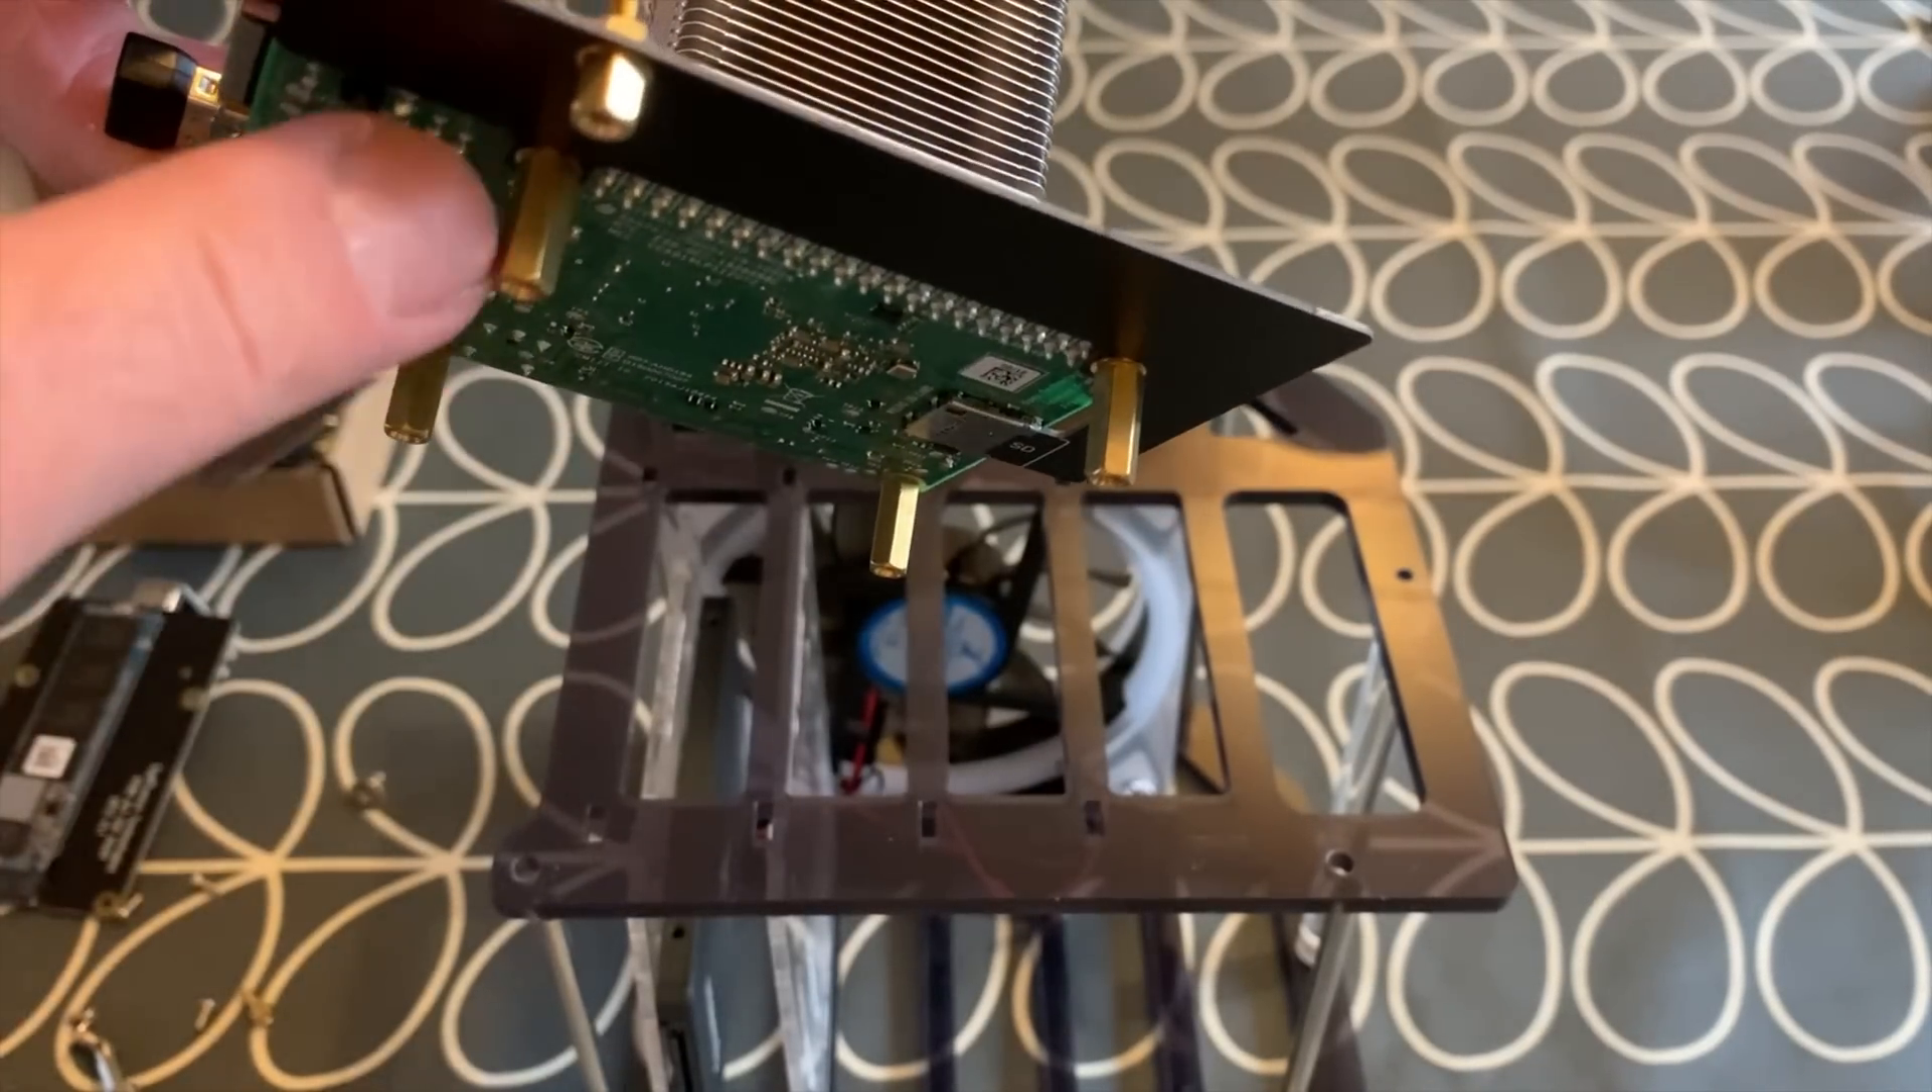So there's the long standoffs in.